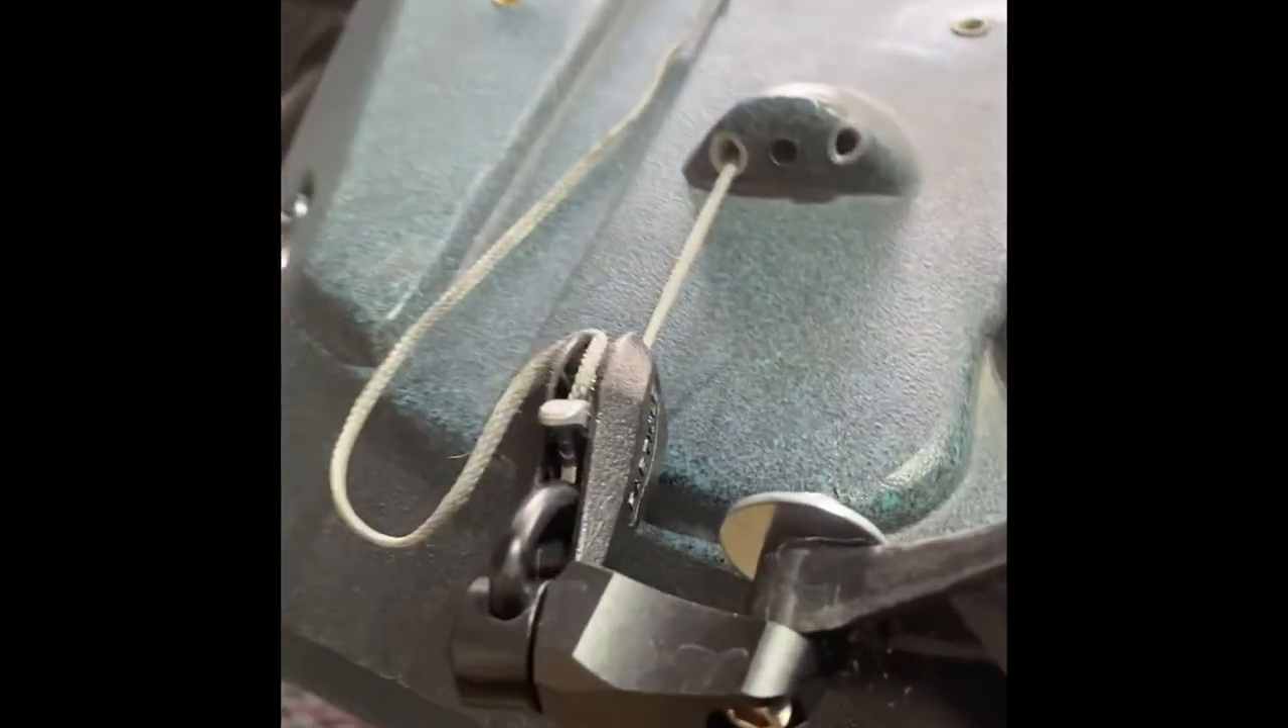You can see where I've got the cable through here.